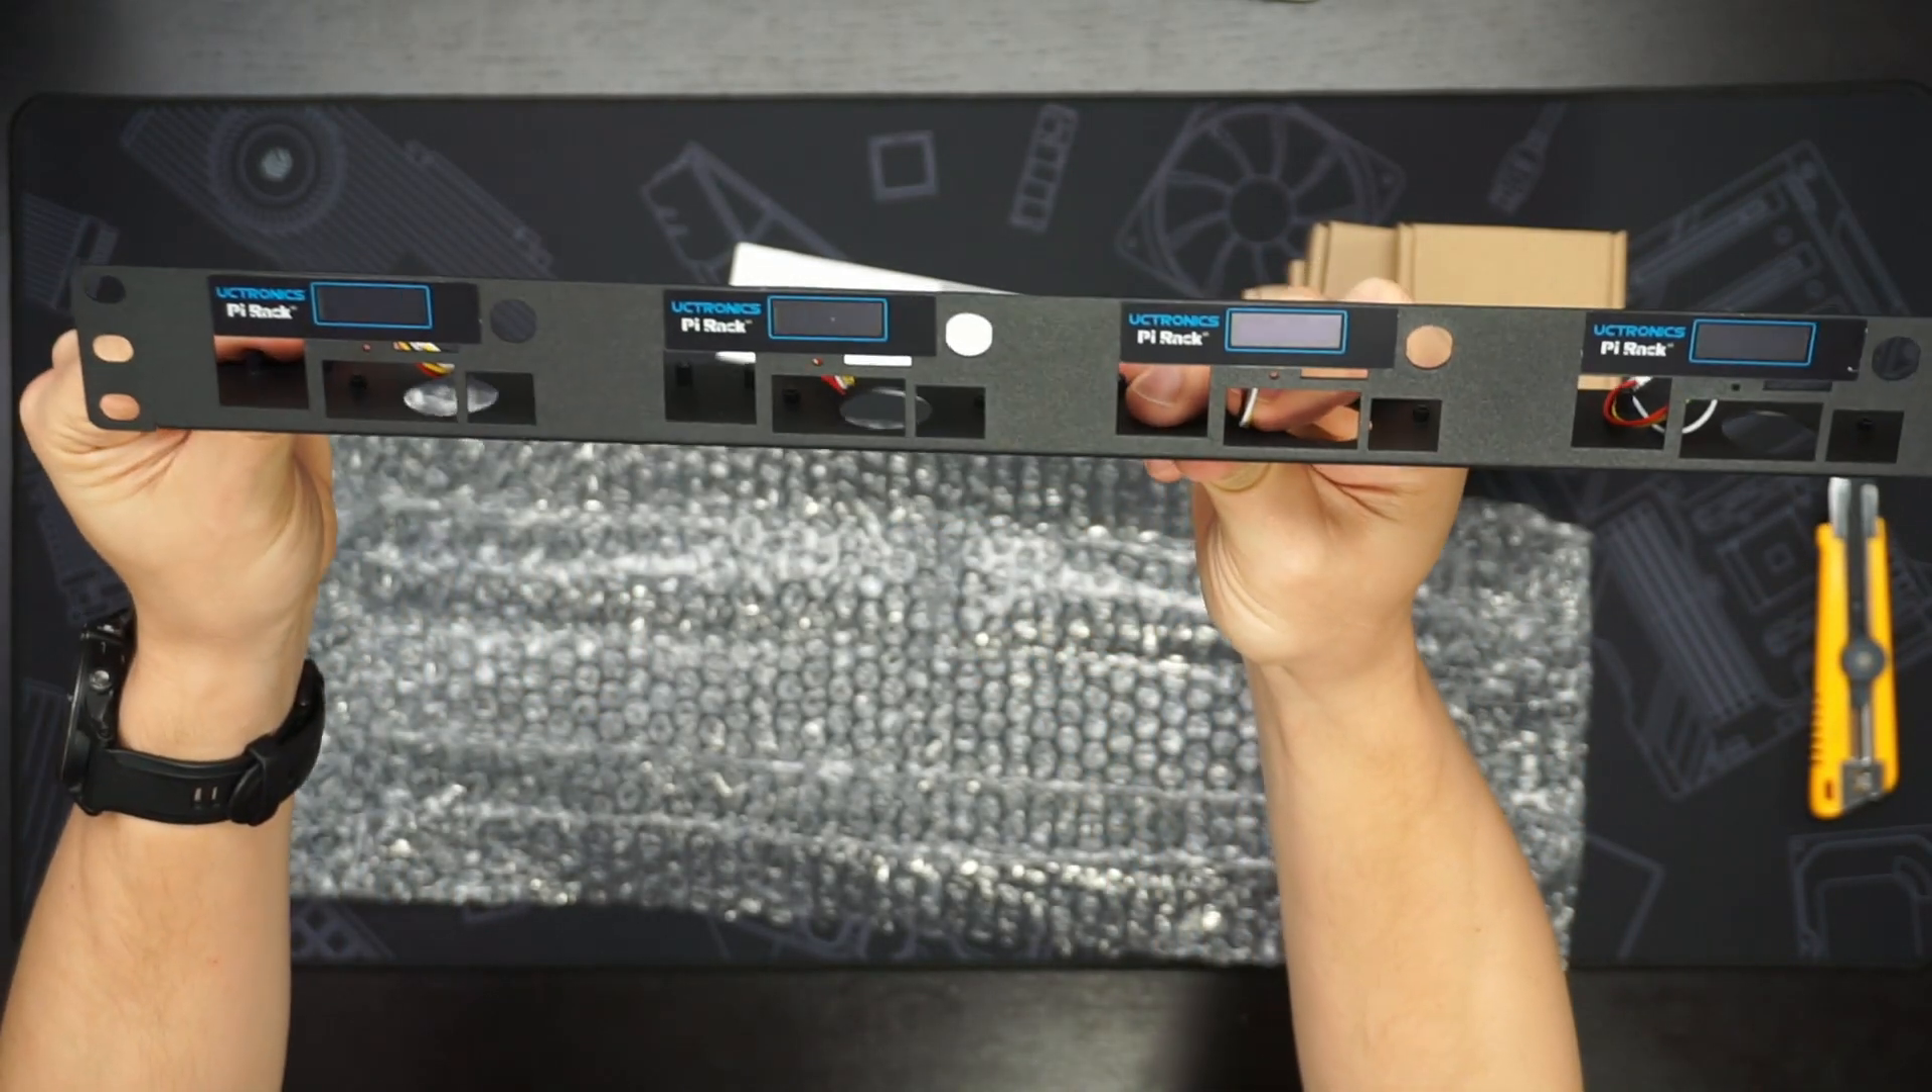There's the OLED displays already mounted on the 1U bracket here.